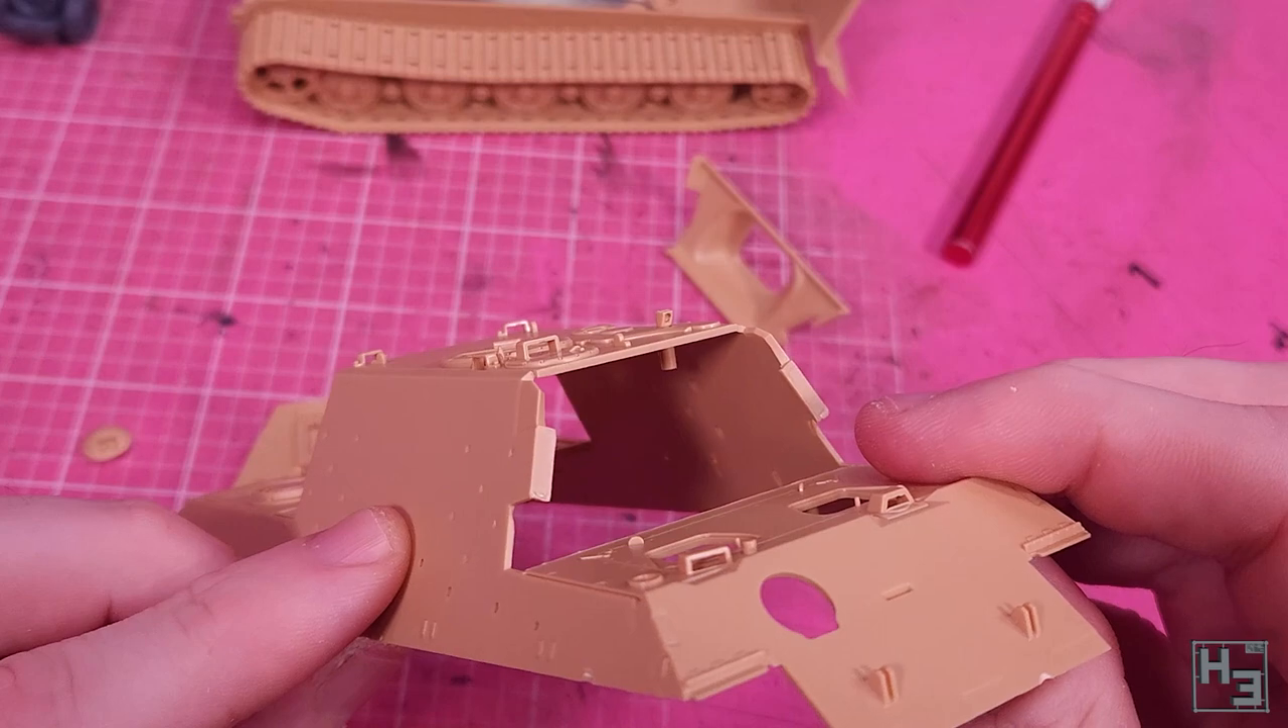Conveniently the roof also has most of the upper hull attached to it already.